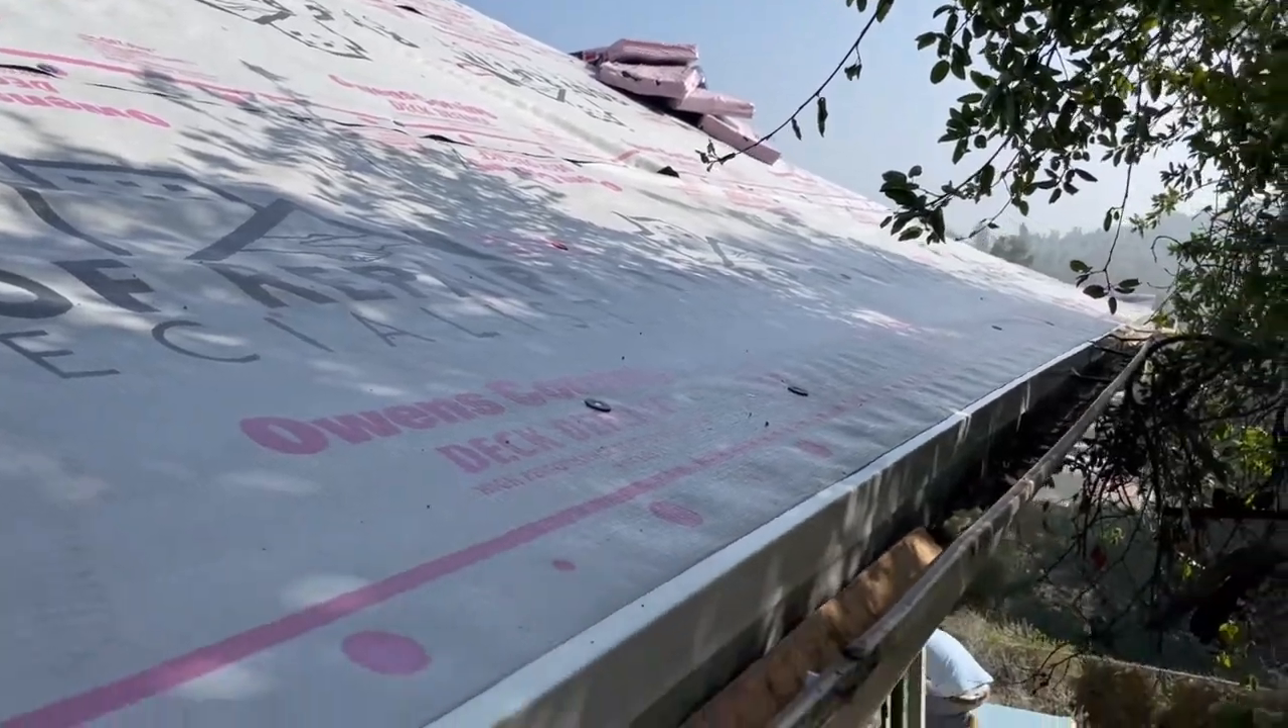Now we've got our underlayment installed.